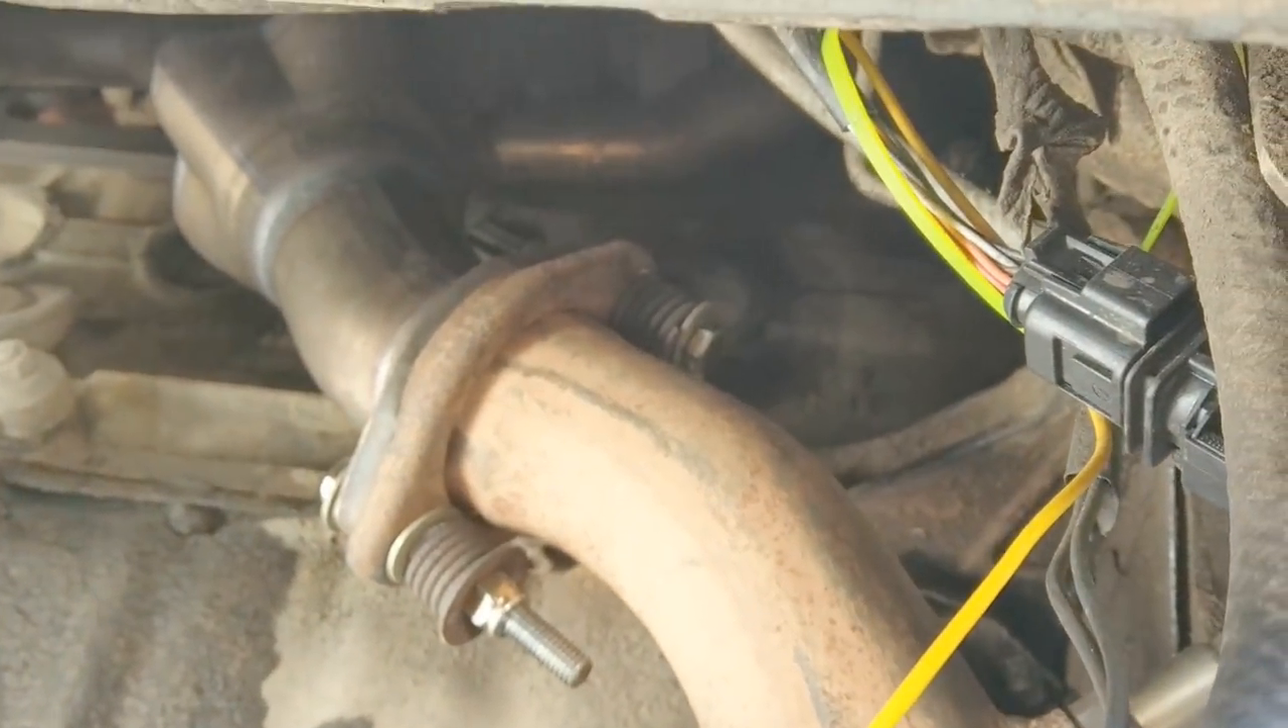So our spring bolts are in place.